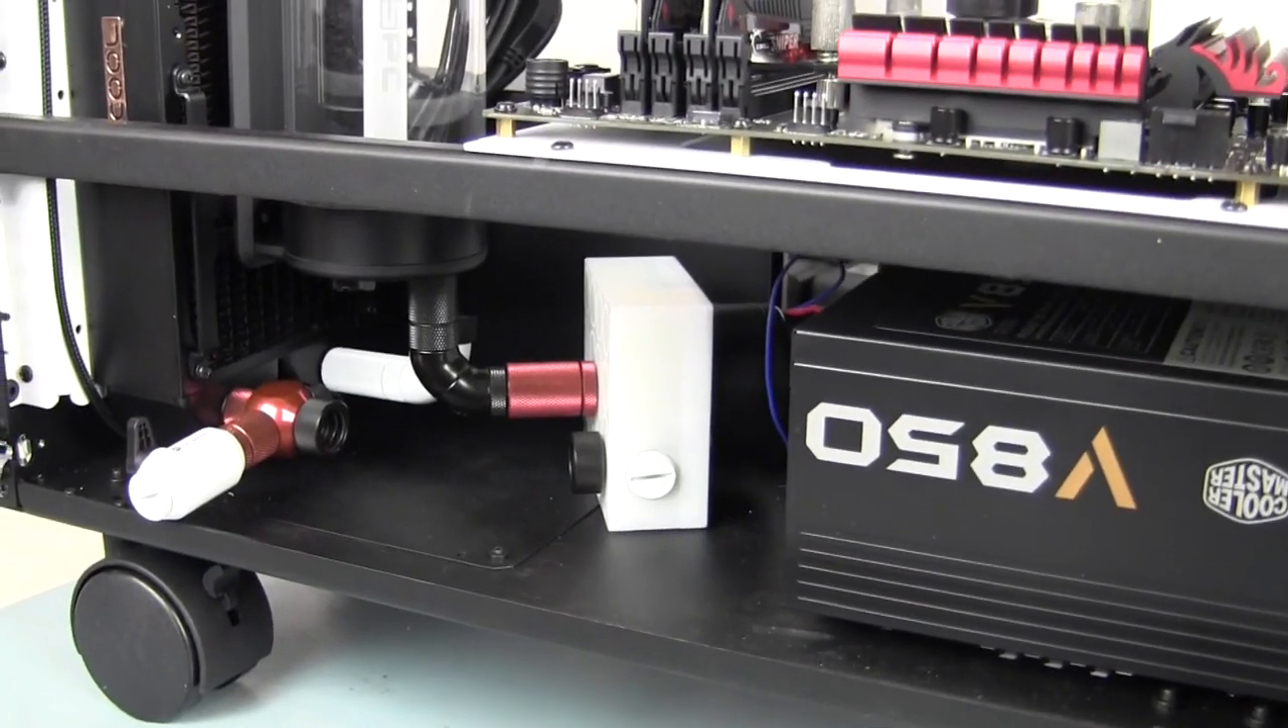Okay we have the fittings now installed and uh after a series of trials and changes i think this is the uh configuration we're going to go with.